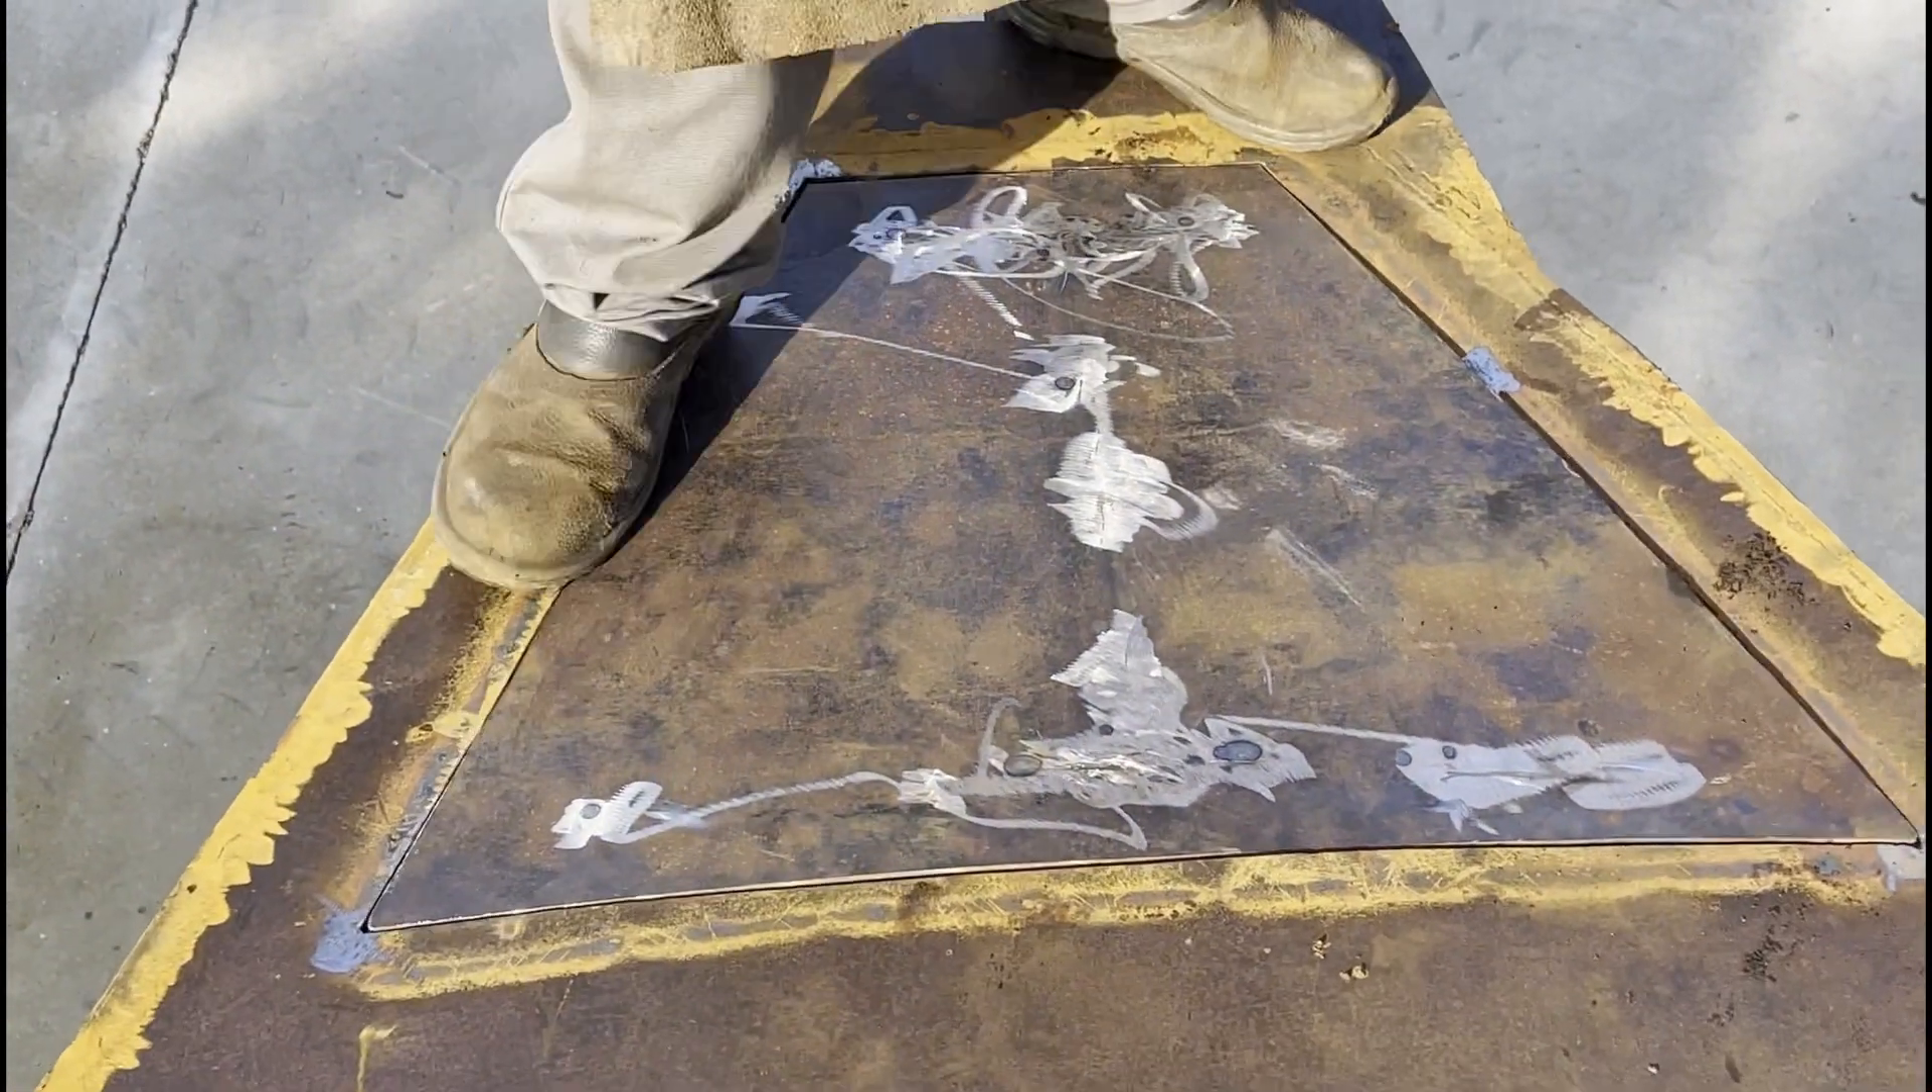We had carefully cut out the hatch door from the deck plate and it fit like a glove.